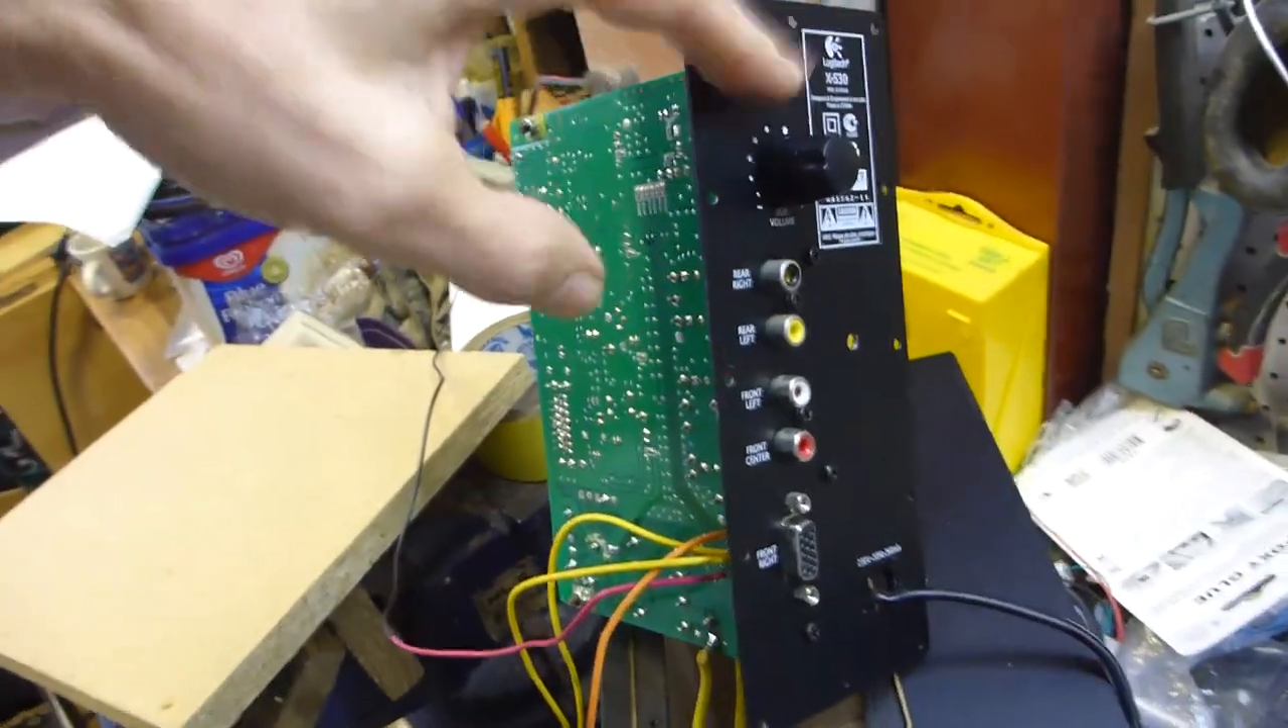Otherwise it's all reassembled got the little dial back on the pot and just going to reassemble and hook up the speaker solder it all up and give it another test.